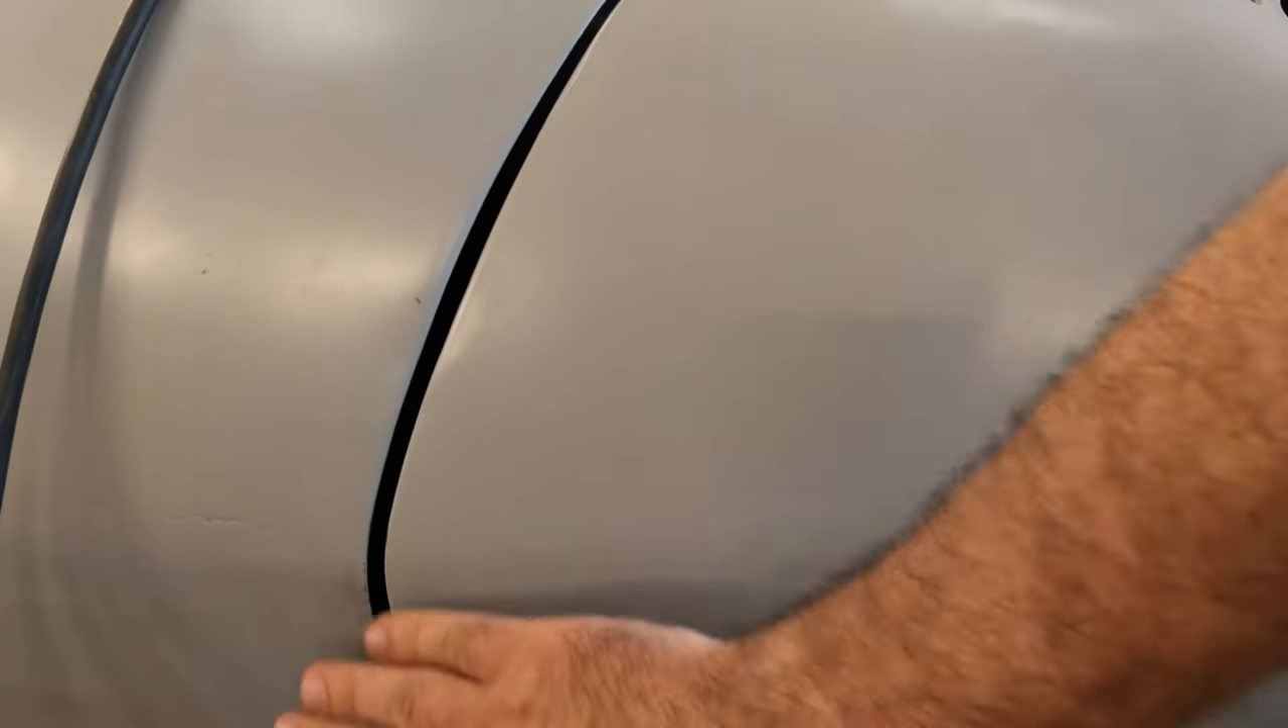My gap is pretty consistent all the way up here and i'm consistent along my the face of the panel itself so the front of the door is where it needs to be.